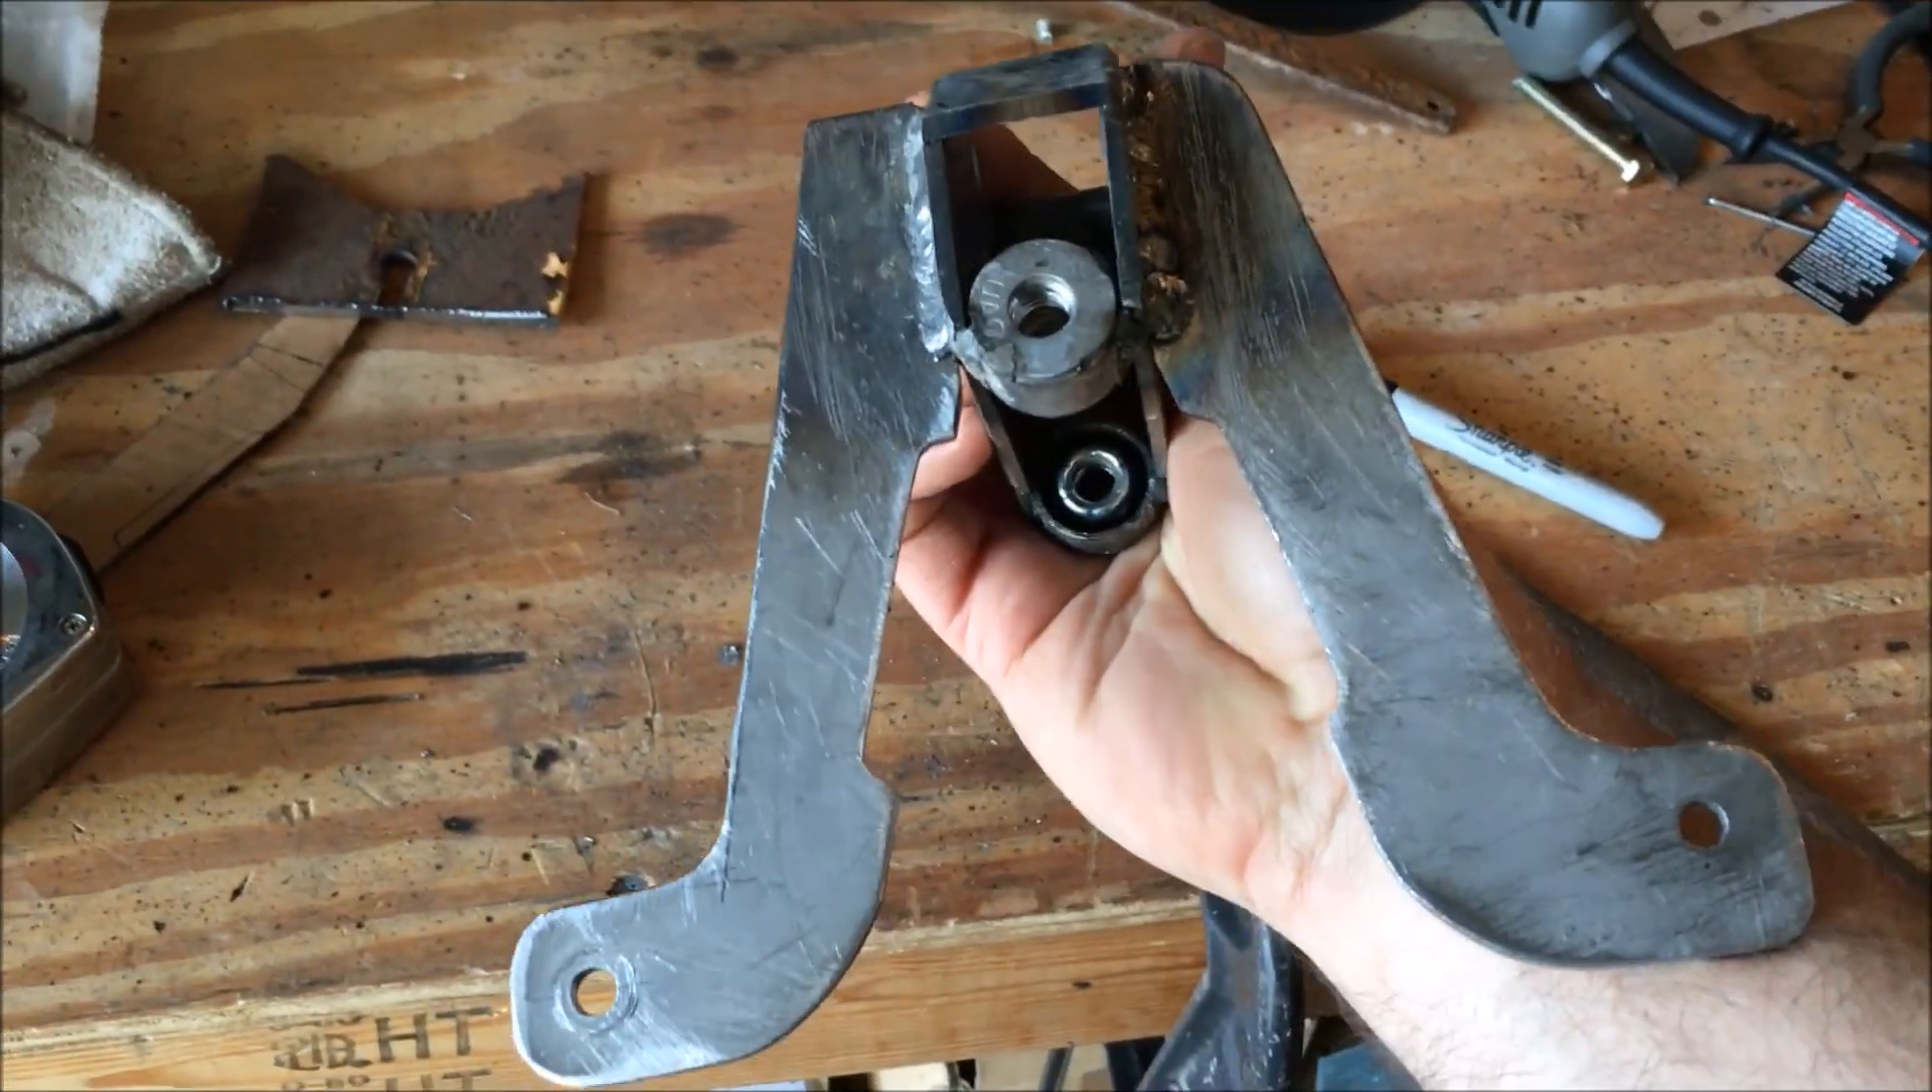The other steering arm is now on there.